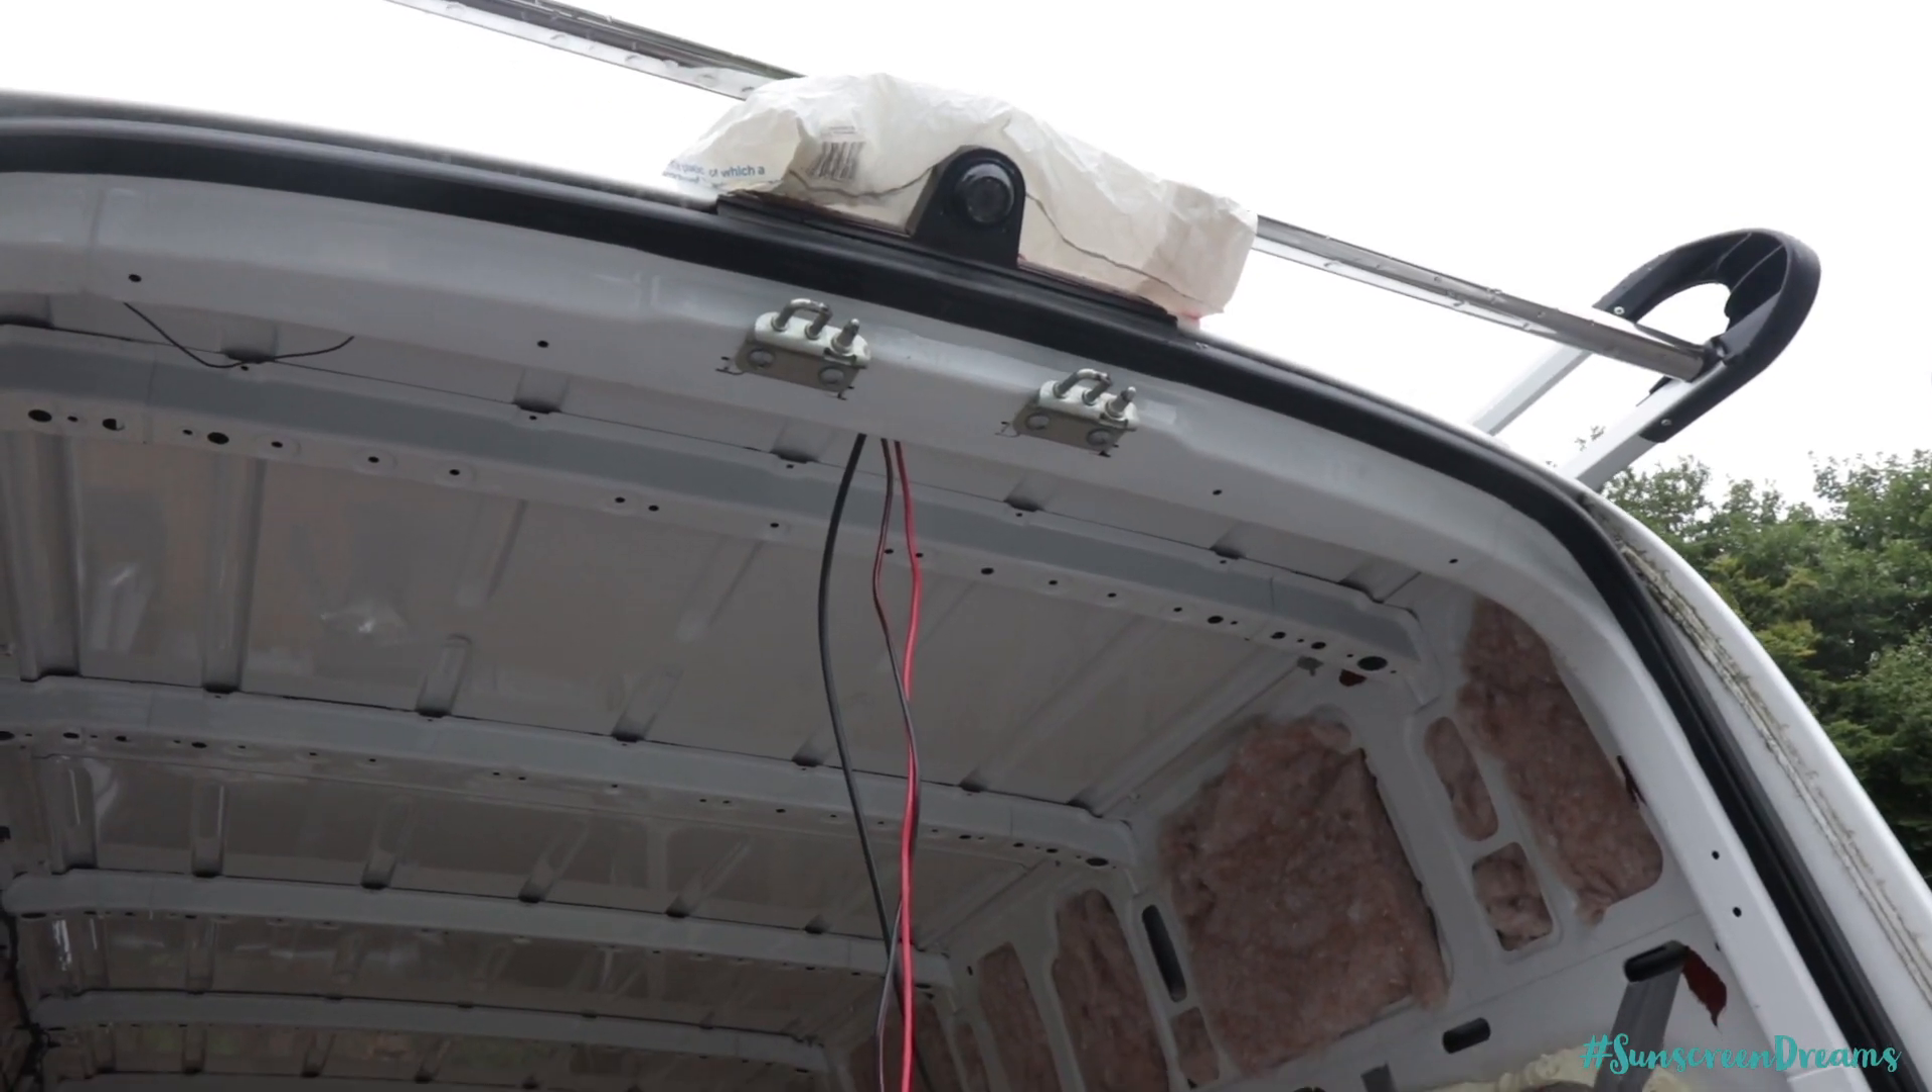So we now have the wires from the solar panel coming down inside the van.